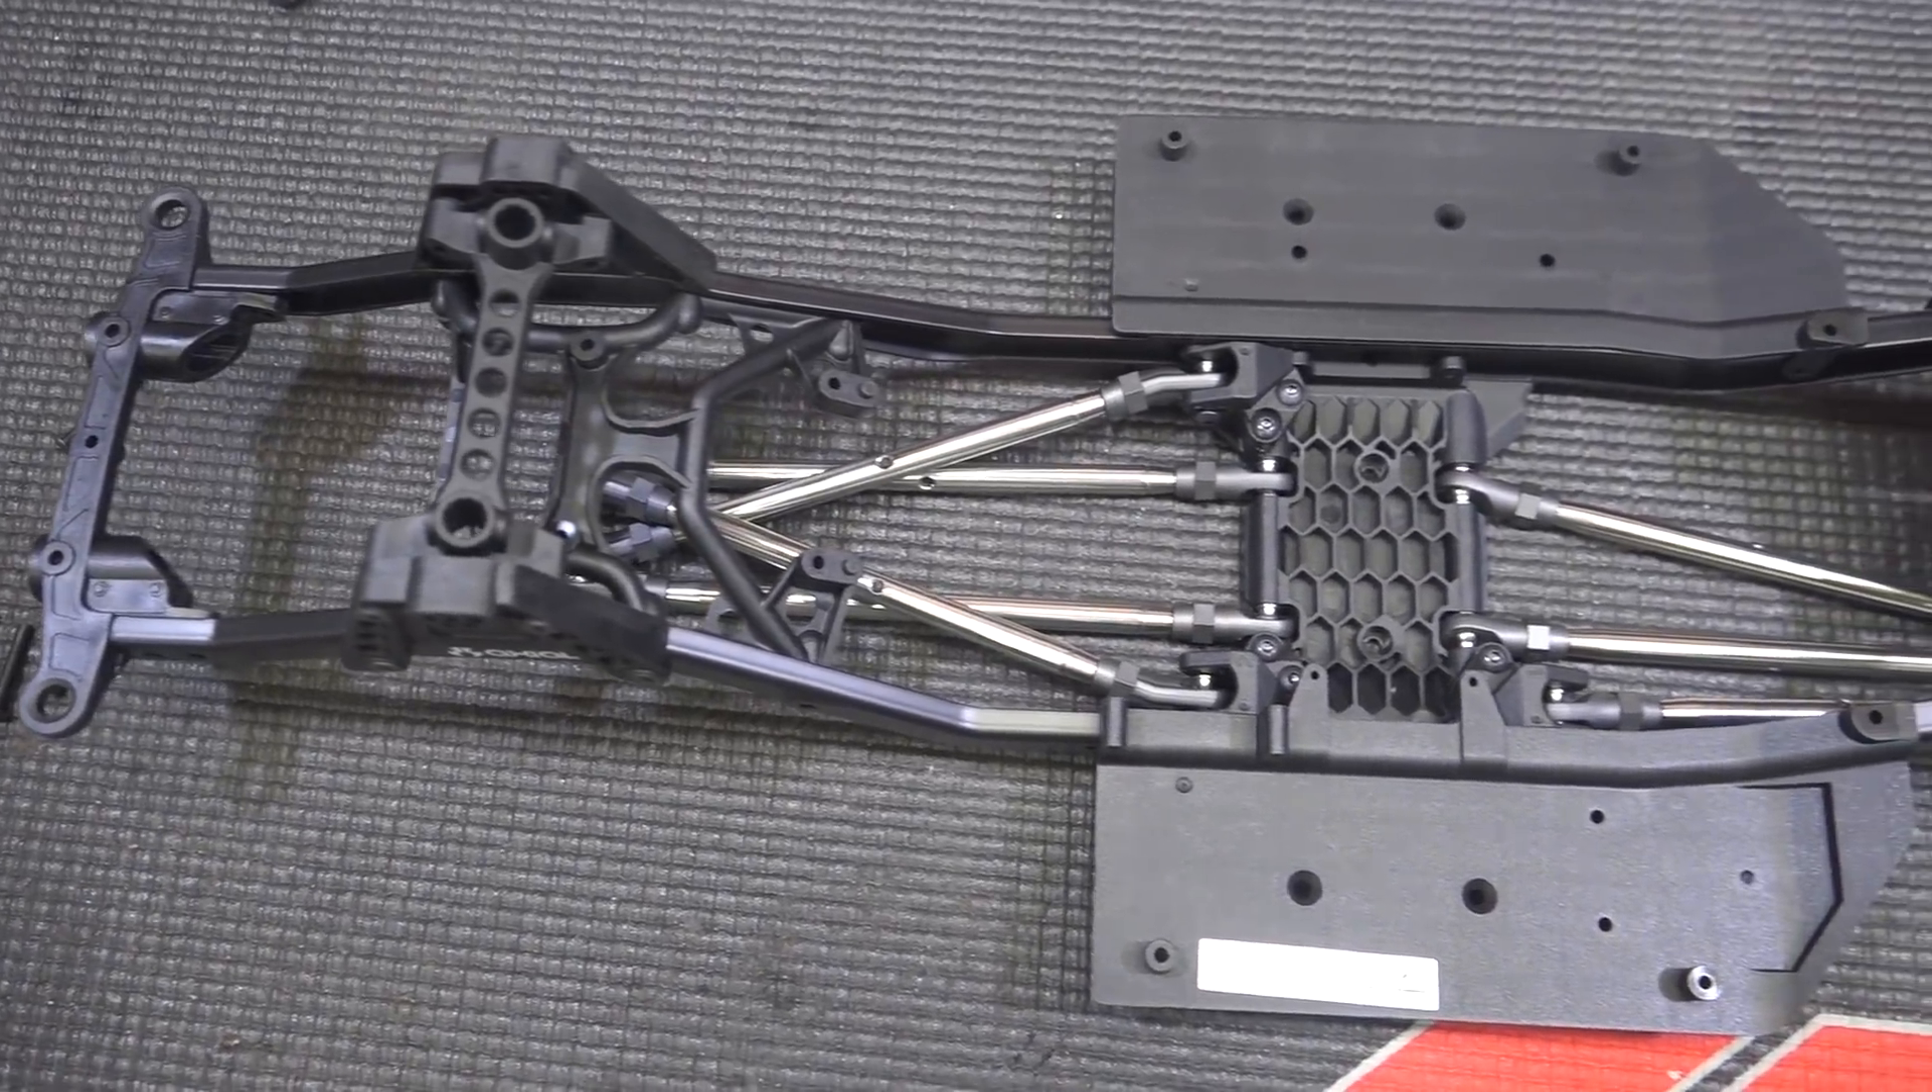Рама полностью собрана. И теперь можно приниматься за установку коробки и мостов.